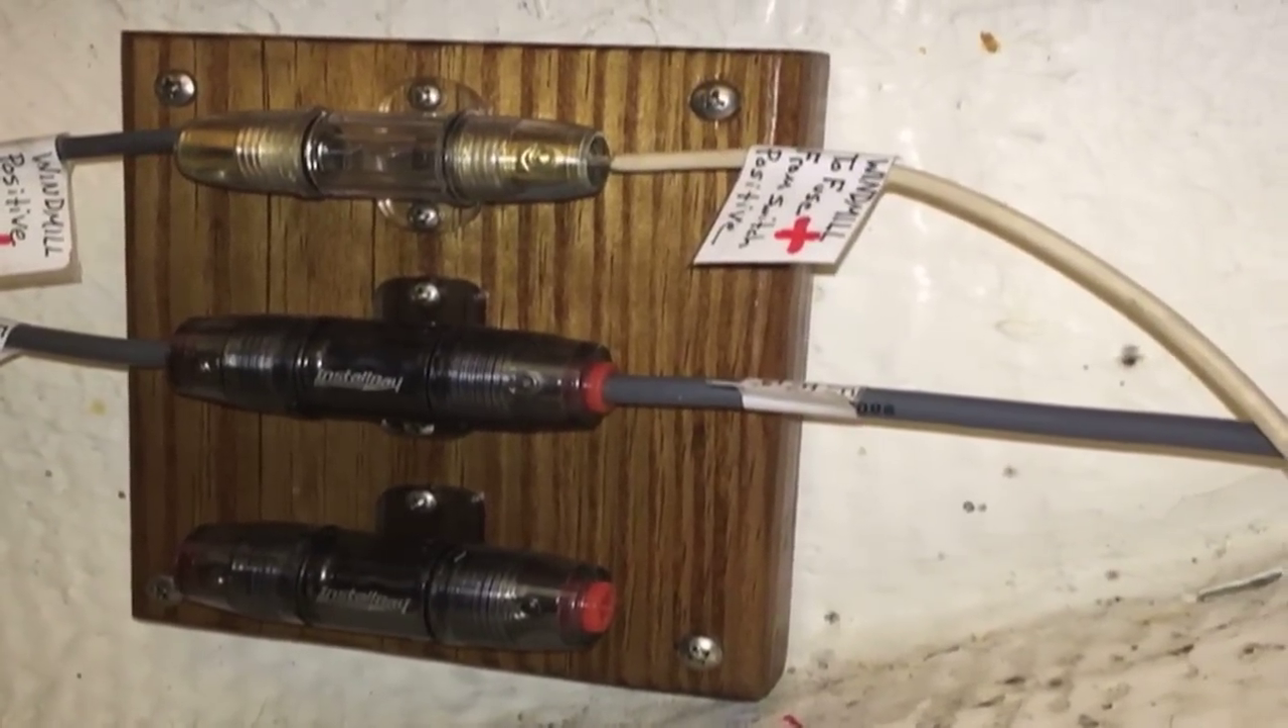Okay, so that's my little fuse block I have mounted in the, uh, battery compartment.